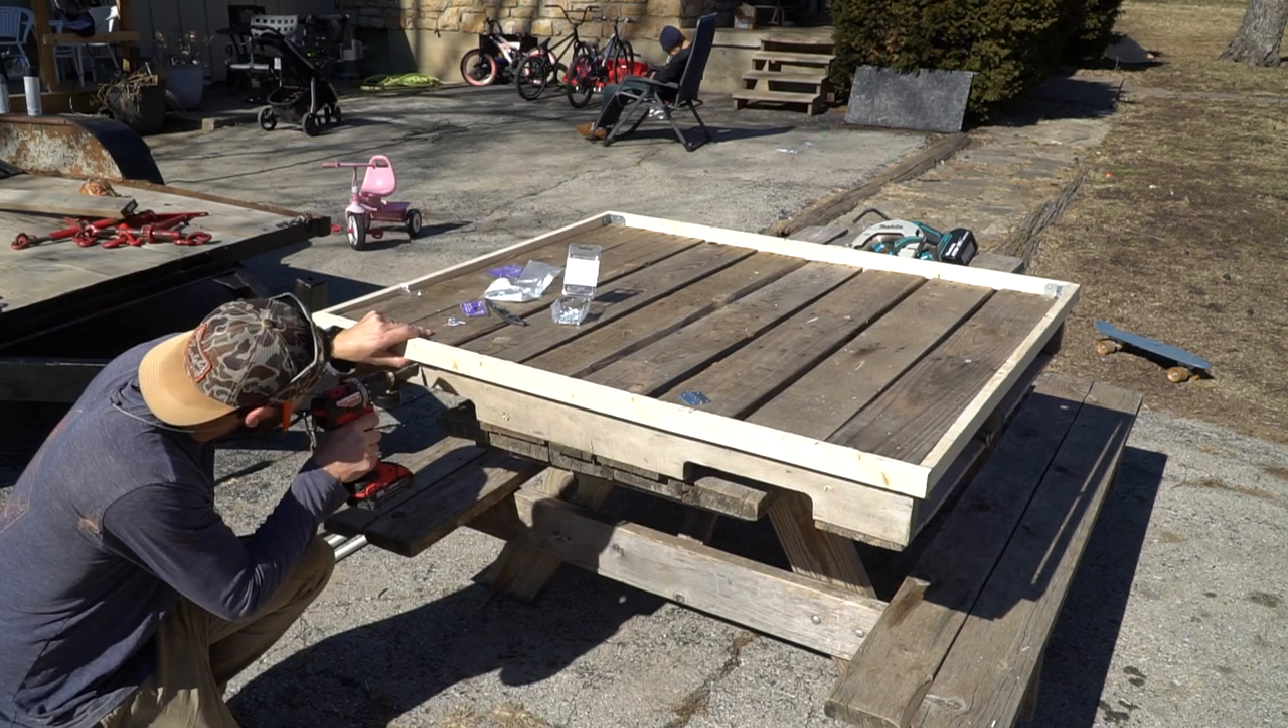All right, we got our frame built, super simple like I said.